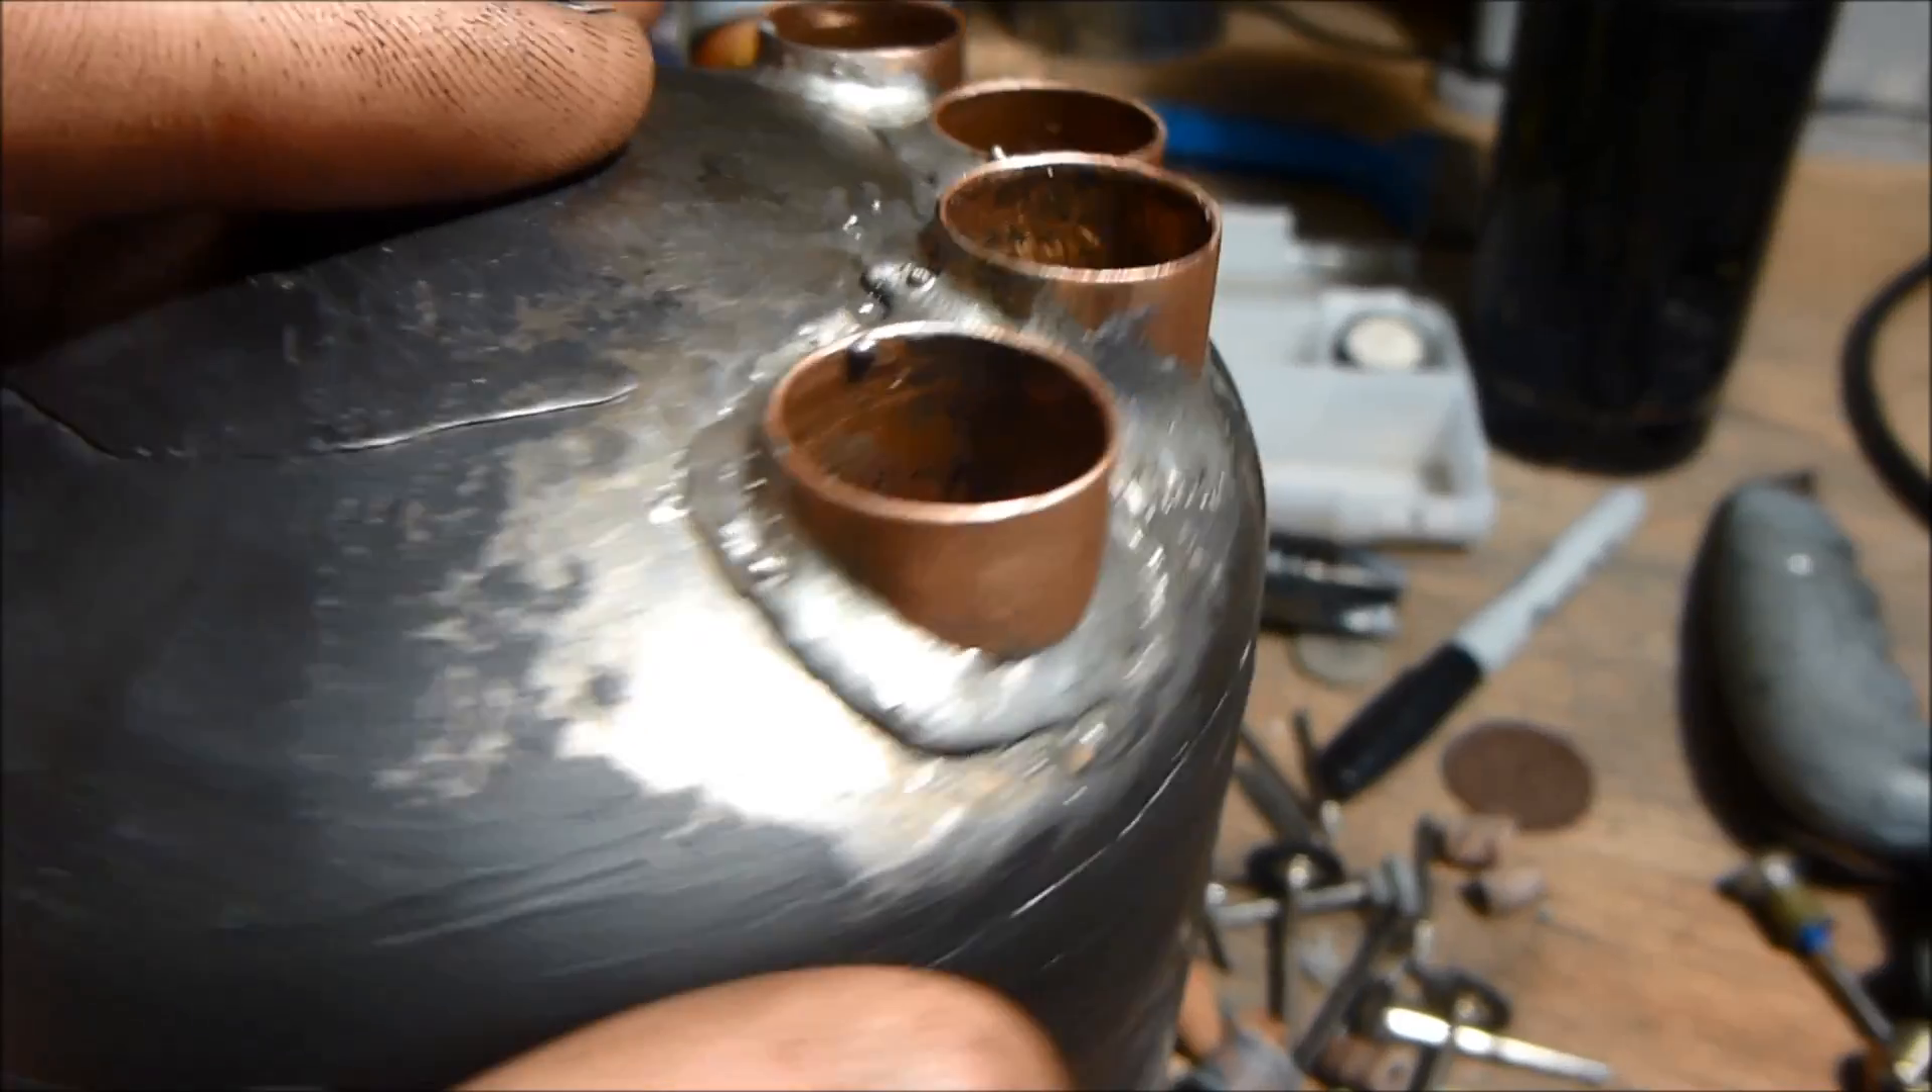I've got the boiler tubes all soldered on, or soldered in, rather.